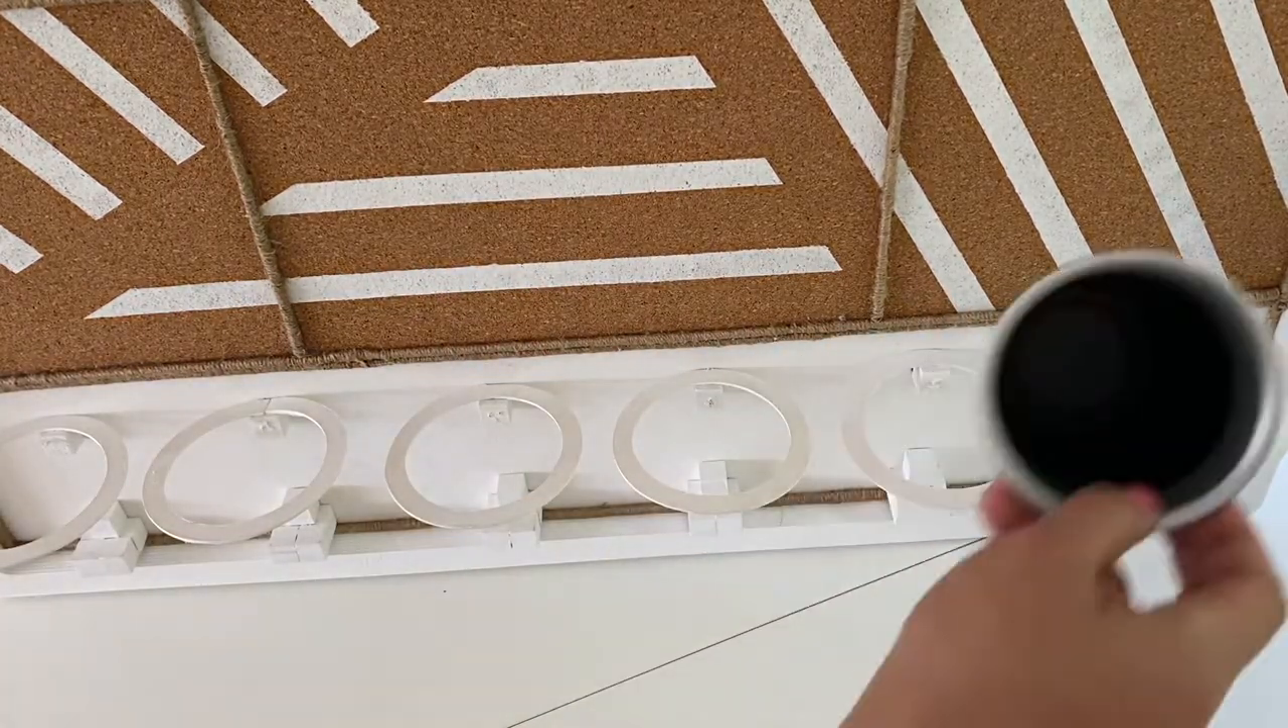So now after painting the cup holder loops, I've applied them to the wooden blocks or the wooden cubes that I use to create little supports for the cups on my cork board.